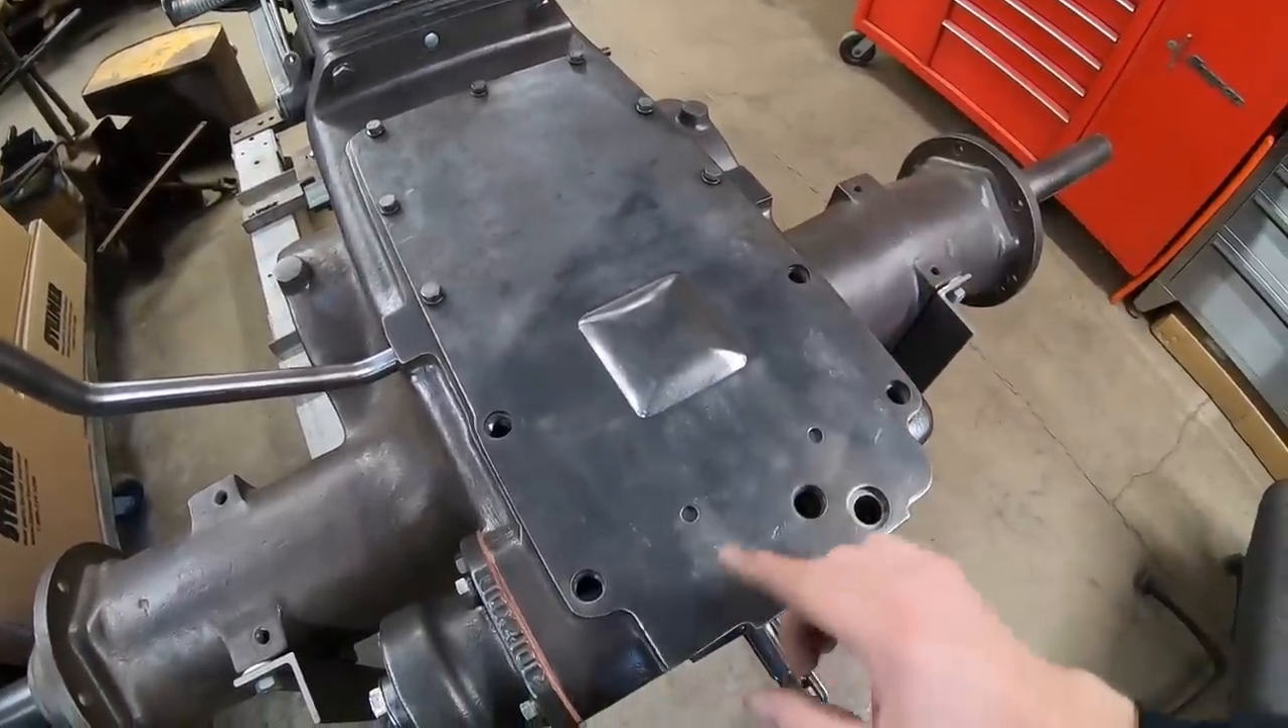And about the only thing left to talk about with the top cover, there are the missing bolts there and there.